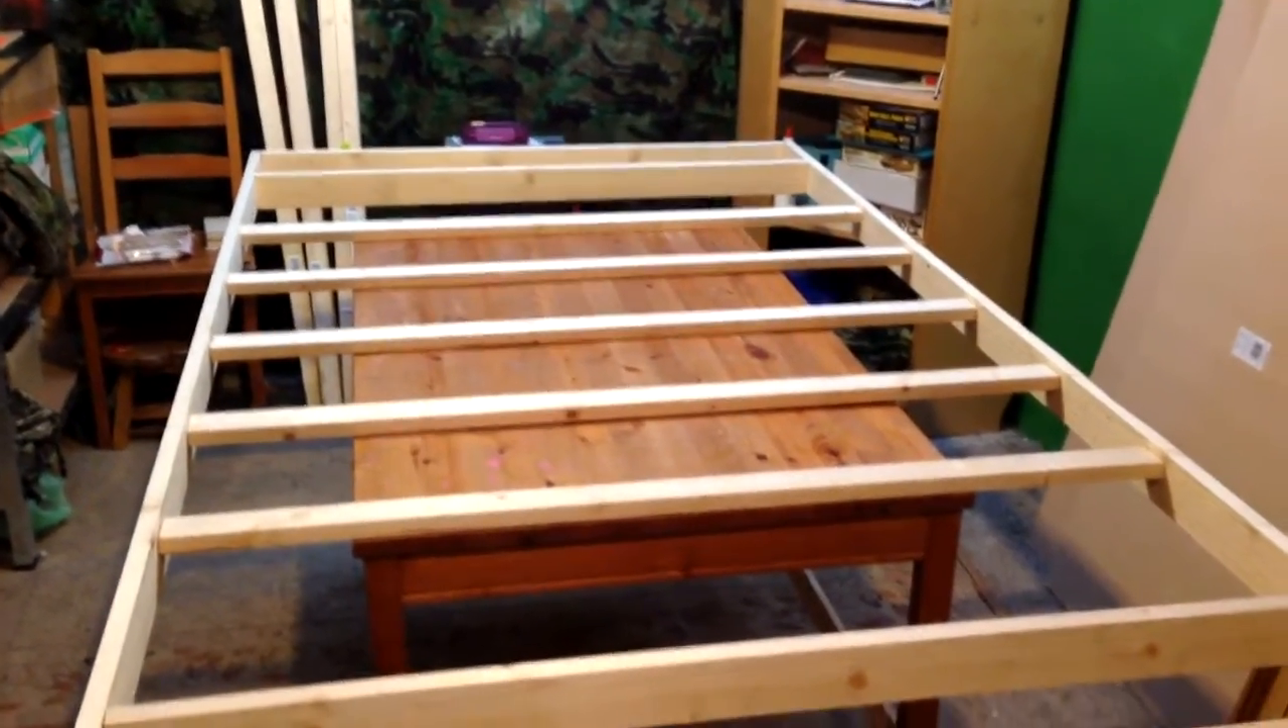I've done the cross spars as you can see and I've laid it on the table.